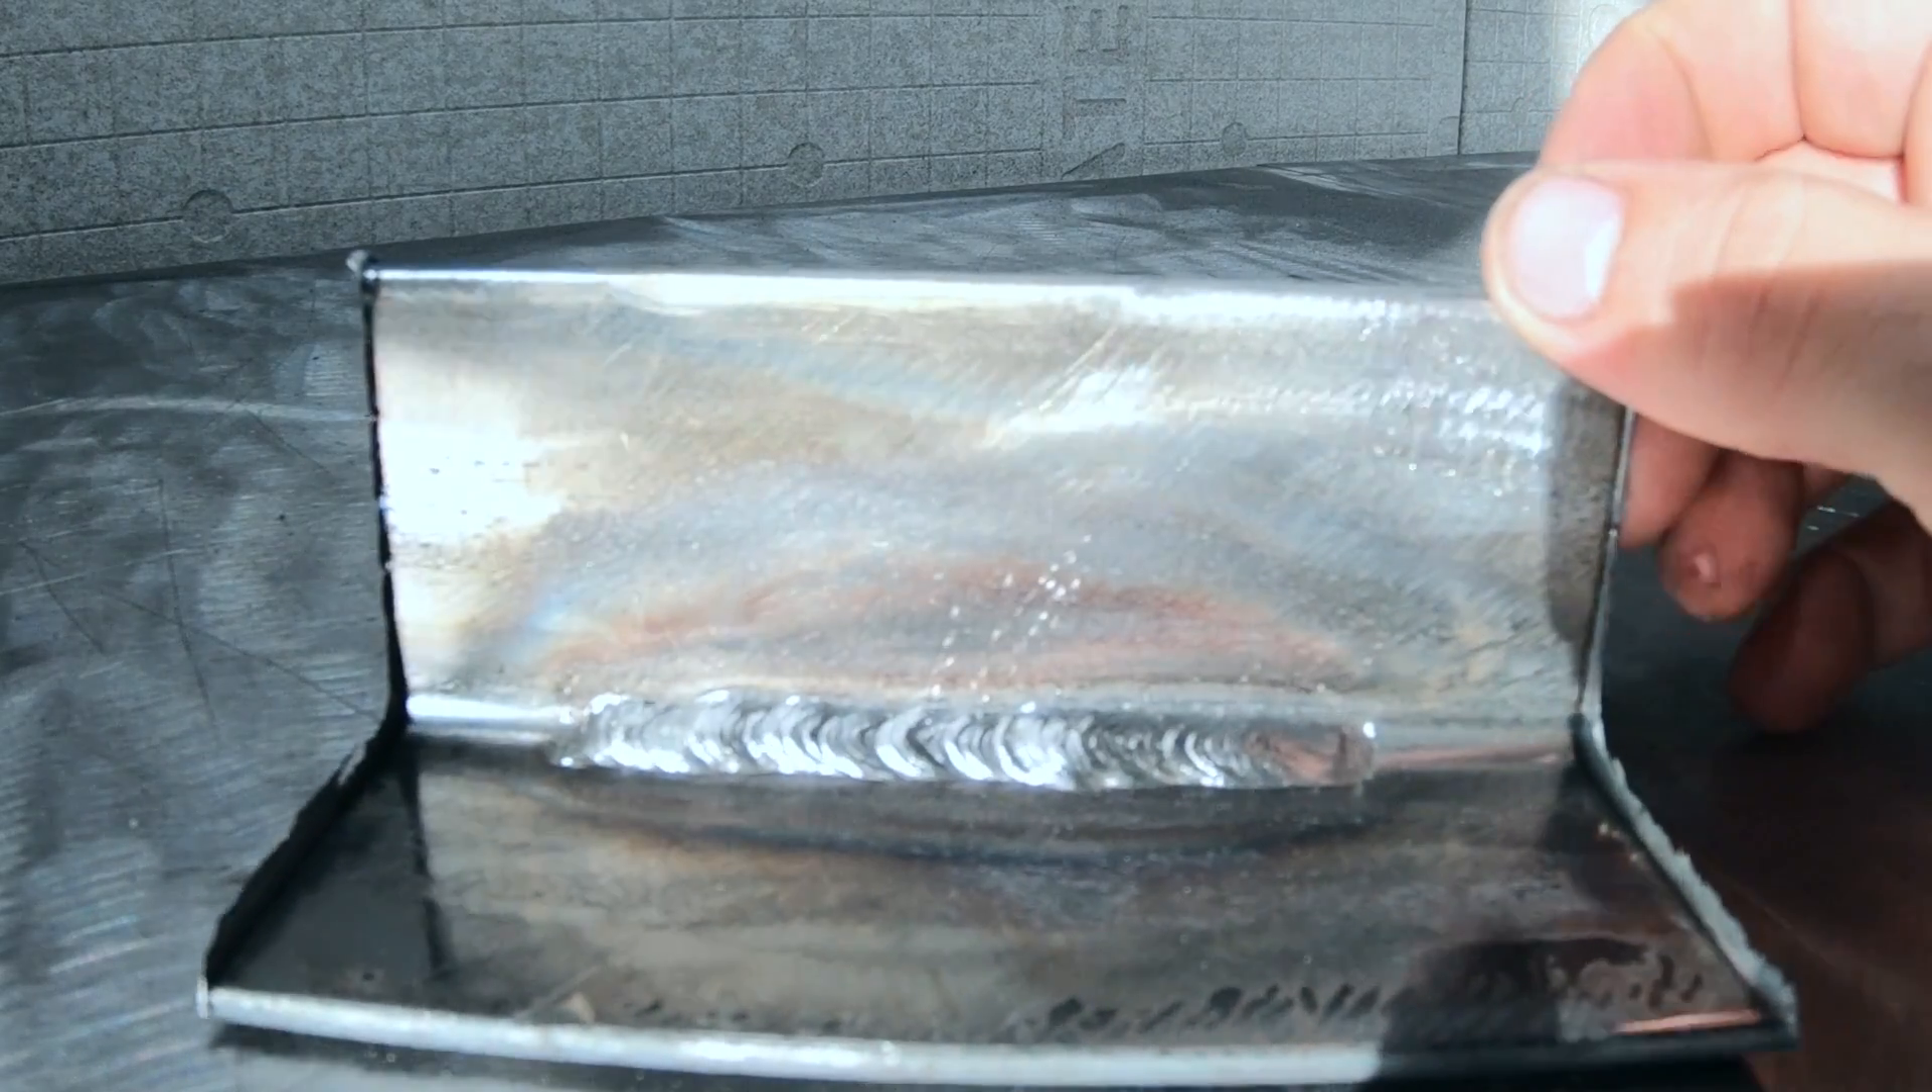Here we are with our completed stick weld.